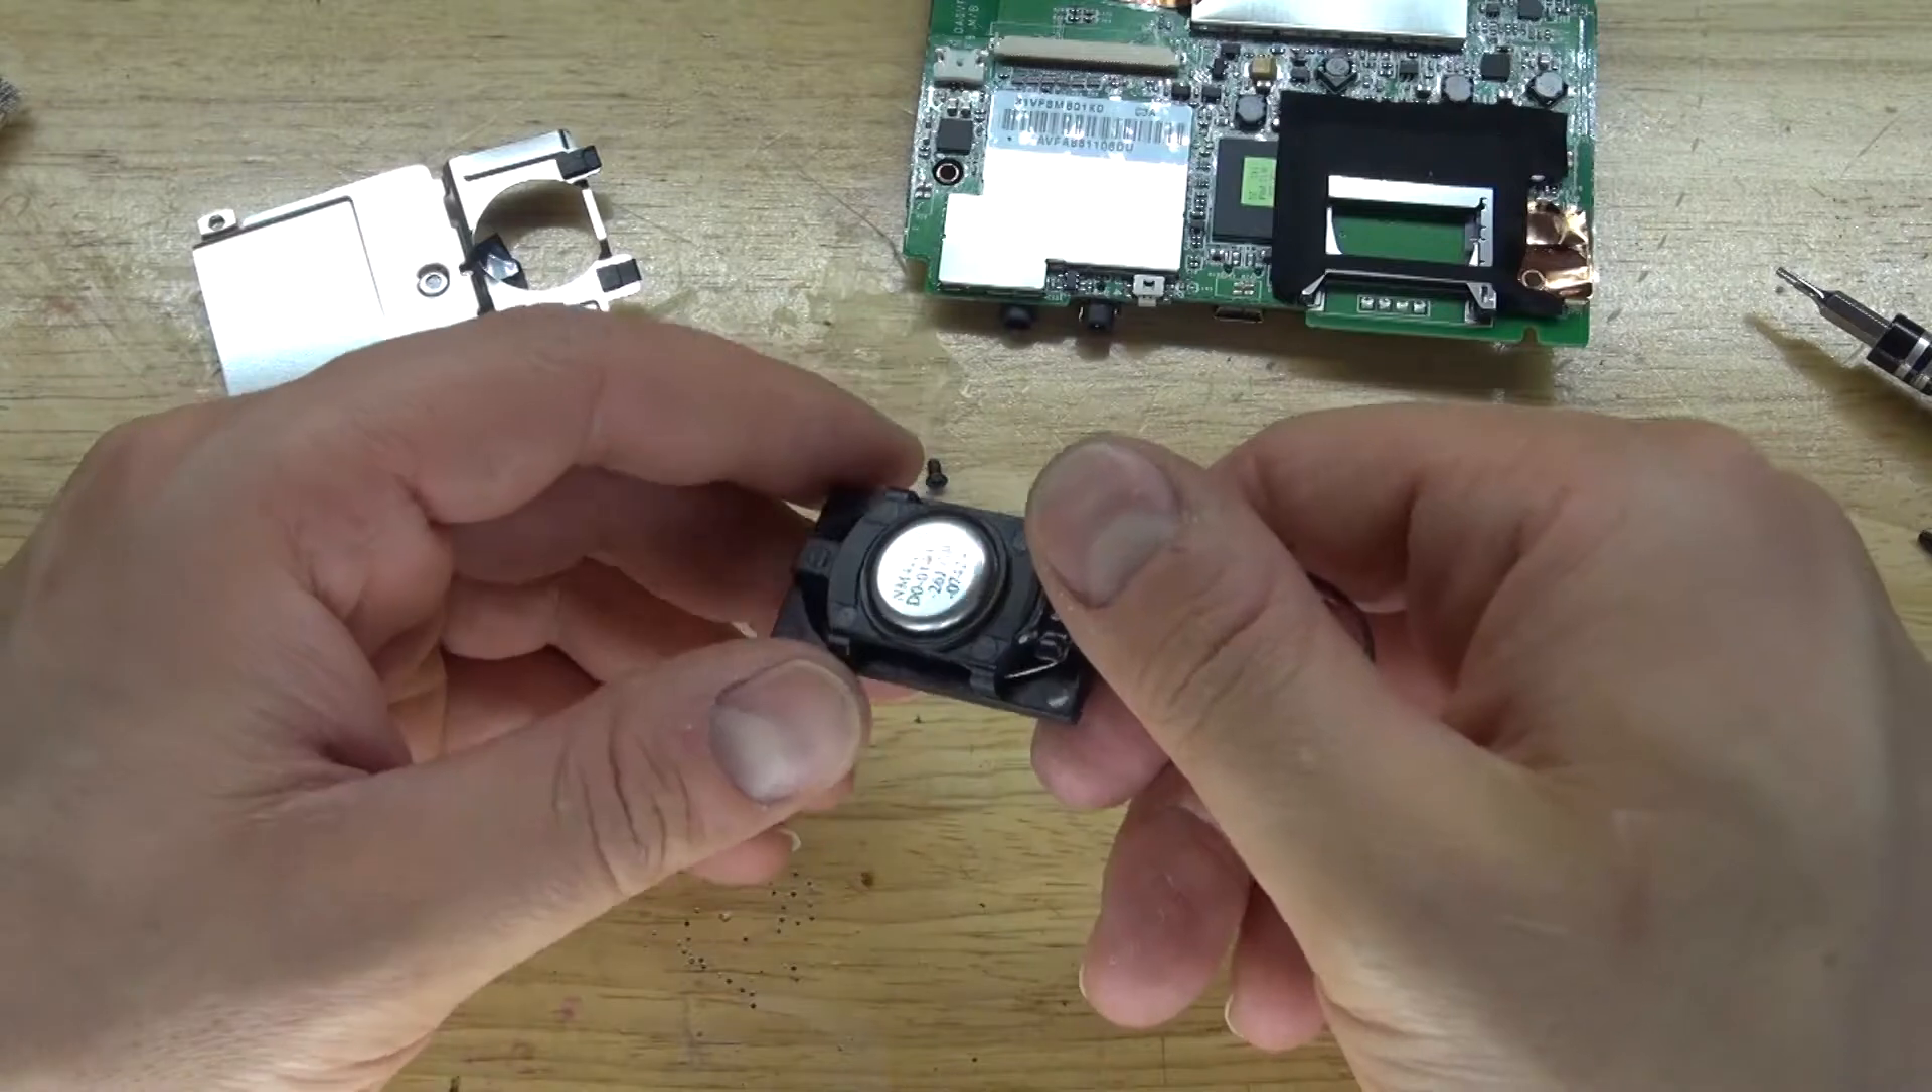Continue removing the hex screws and there the speaker comes out.